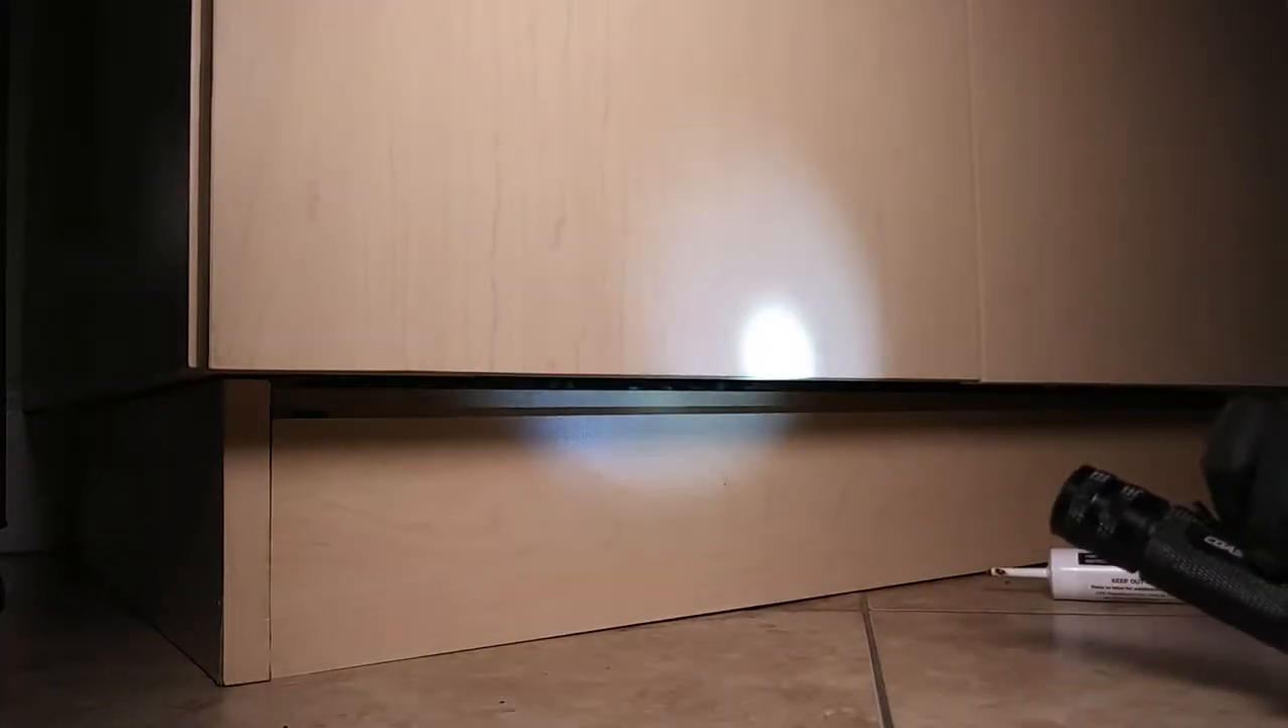You can see that that's a big gap right there I mean that's that's about over a quarter of an inch.